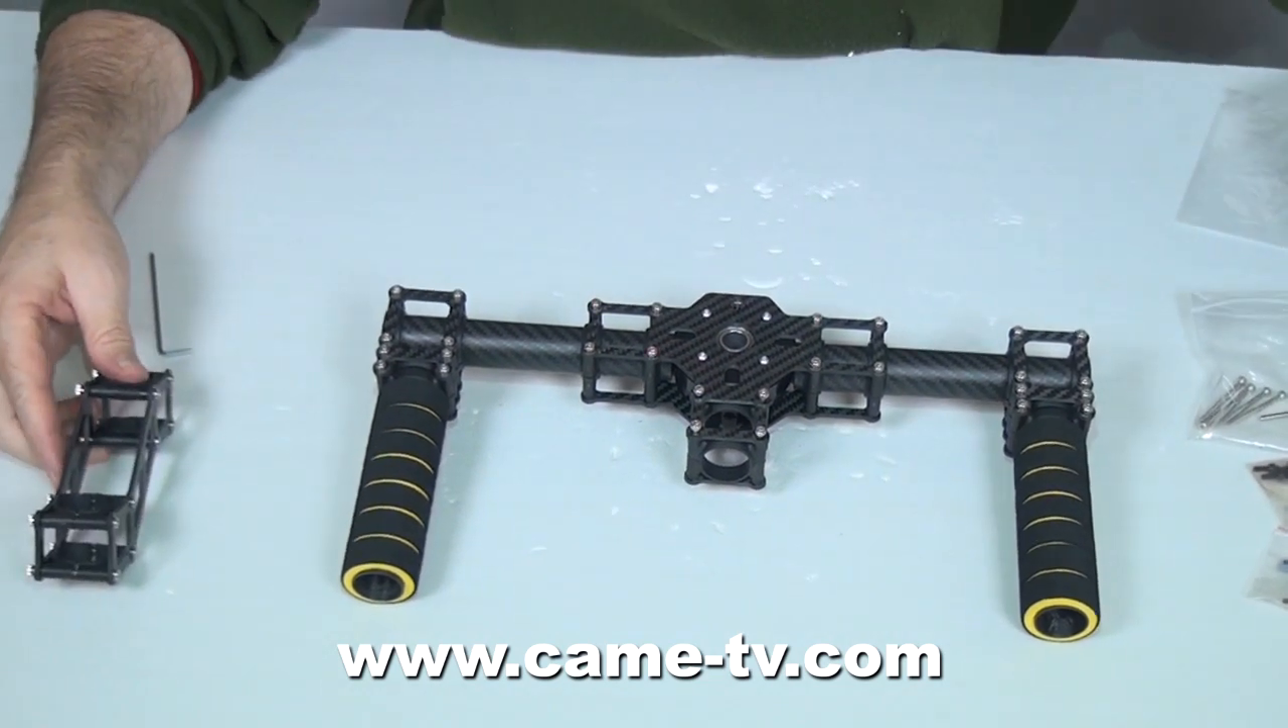Now you have the handles in place.